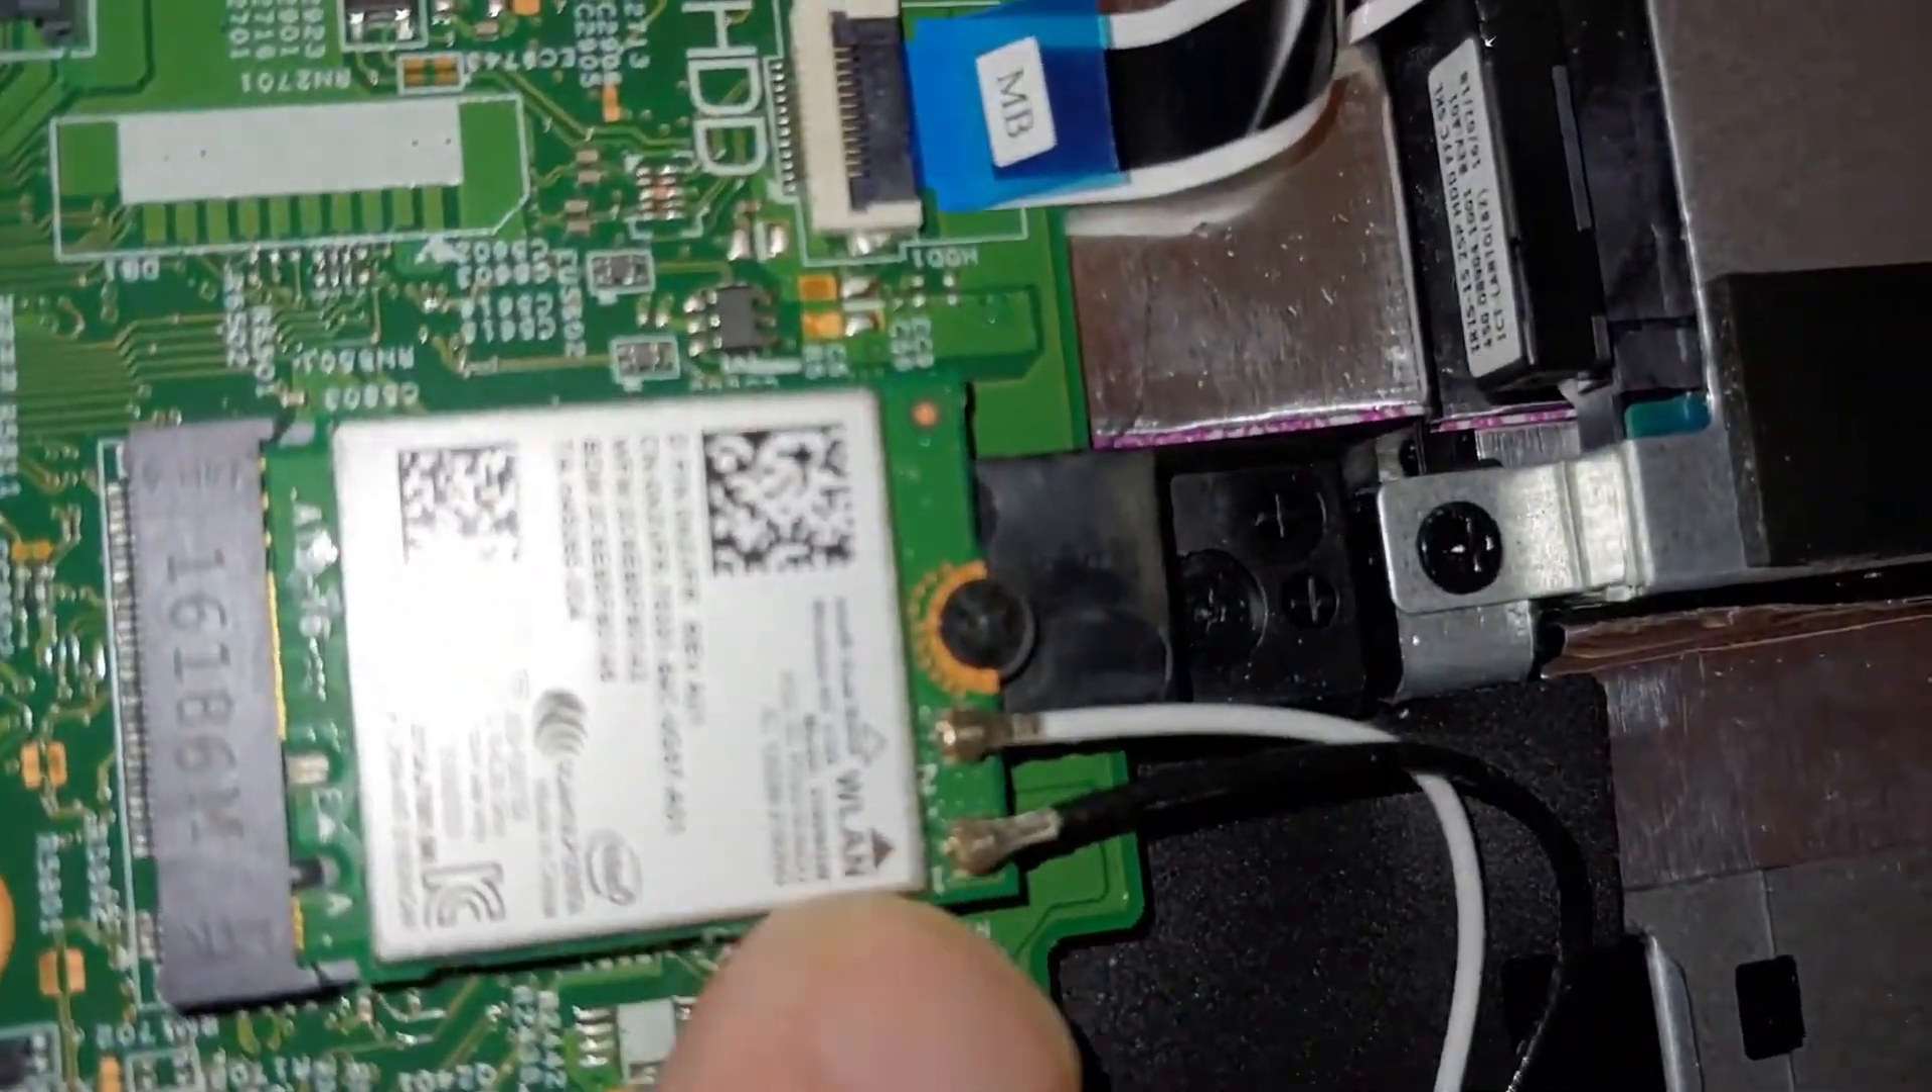I put my wifi card back in. I put the screw back in.